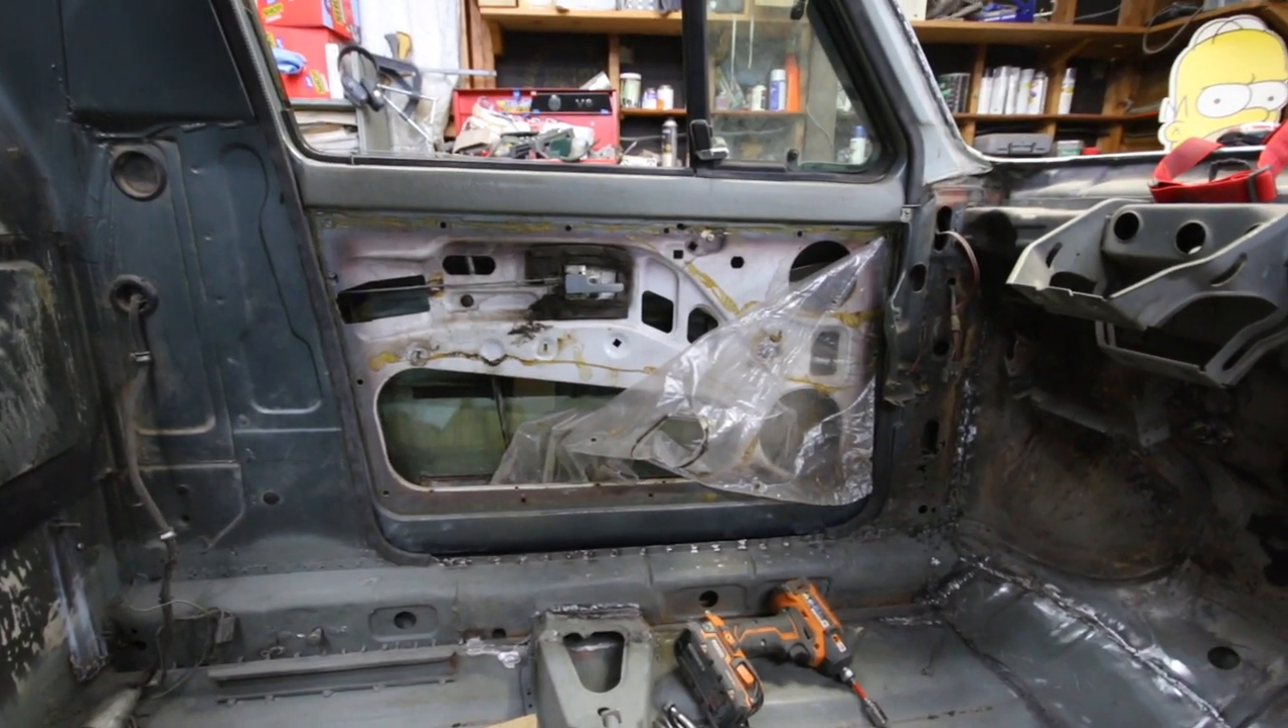I ended up taking off the inside panels of the doors.